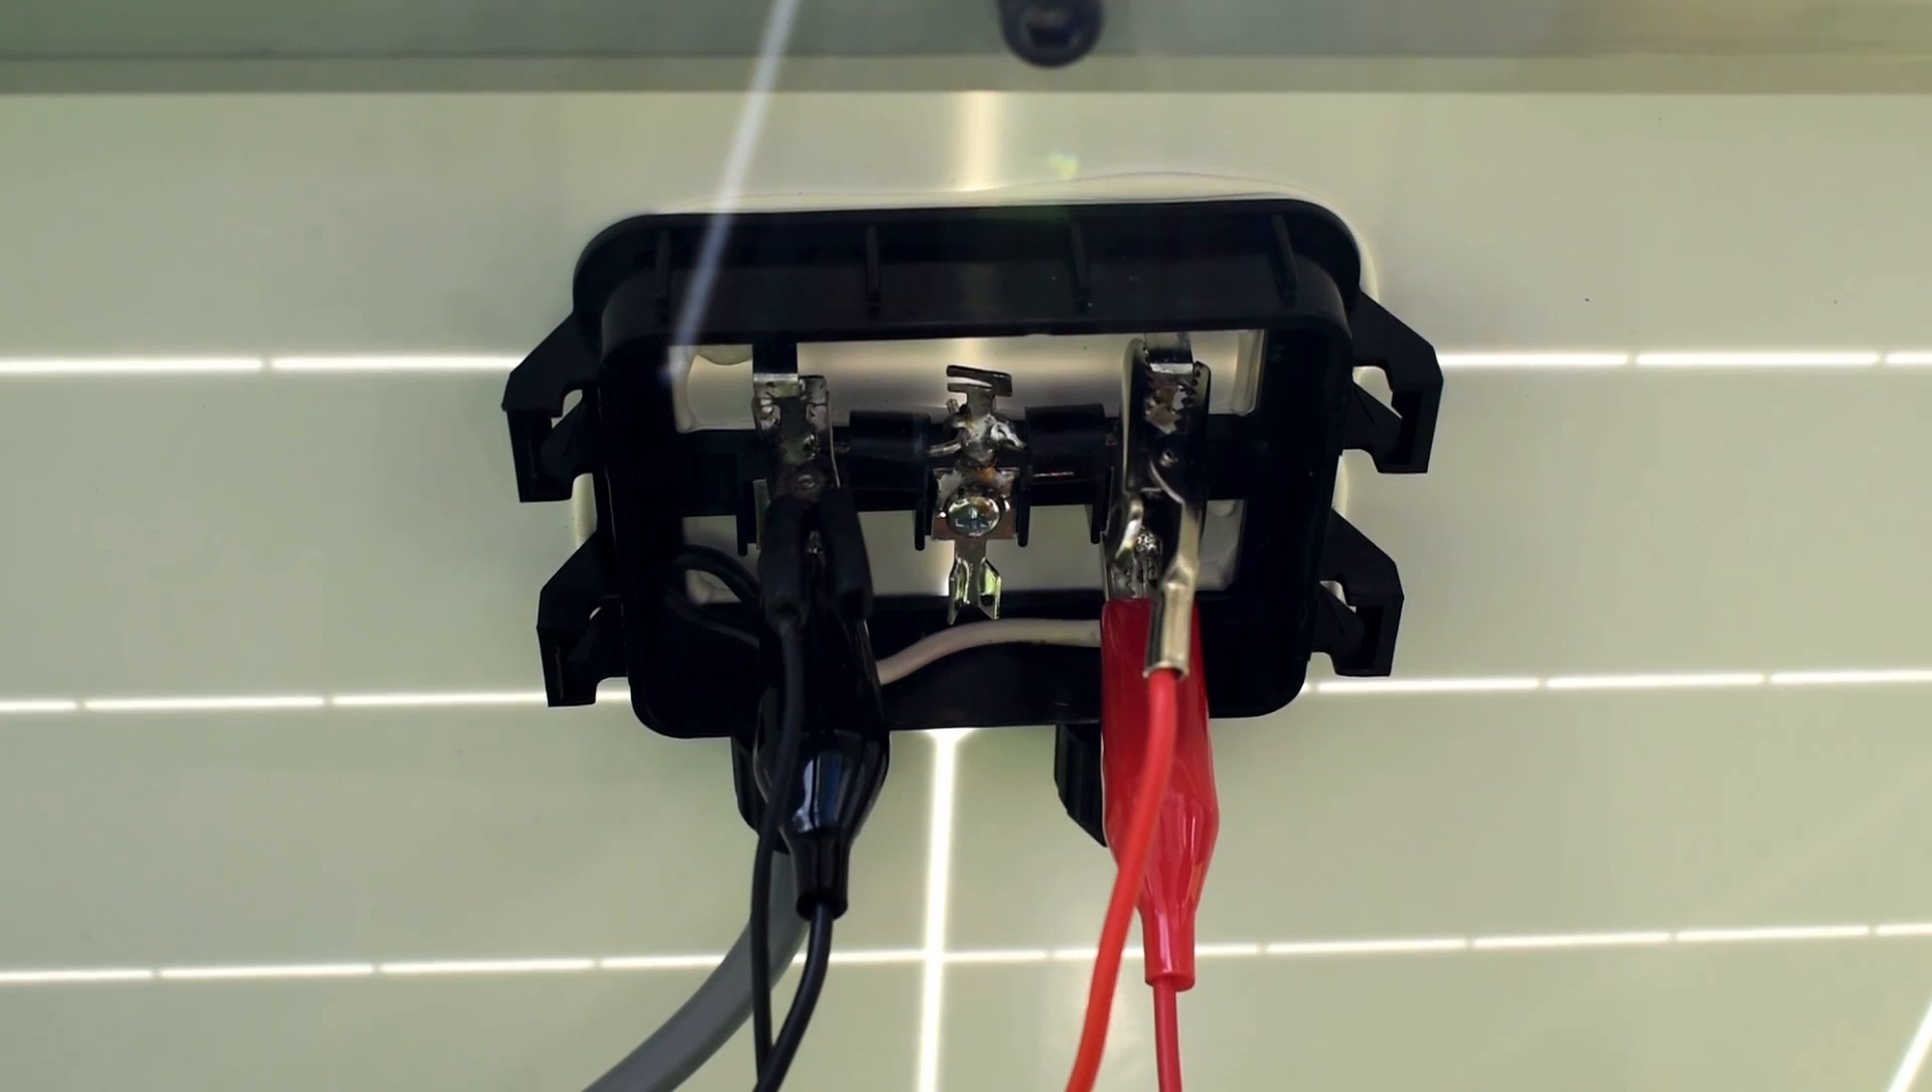I popped open the cover on the diode box, and I tapped directly into the positive and negative from the panel.